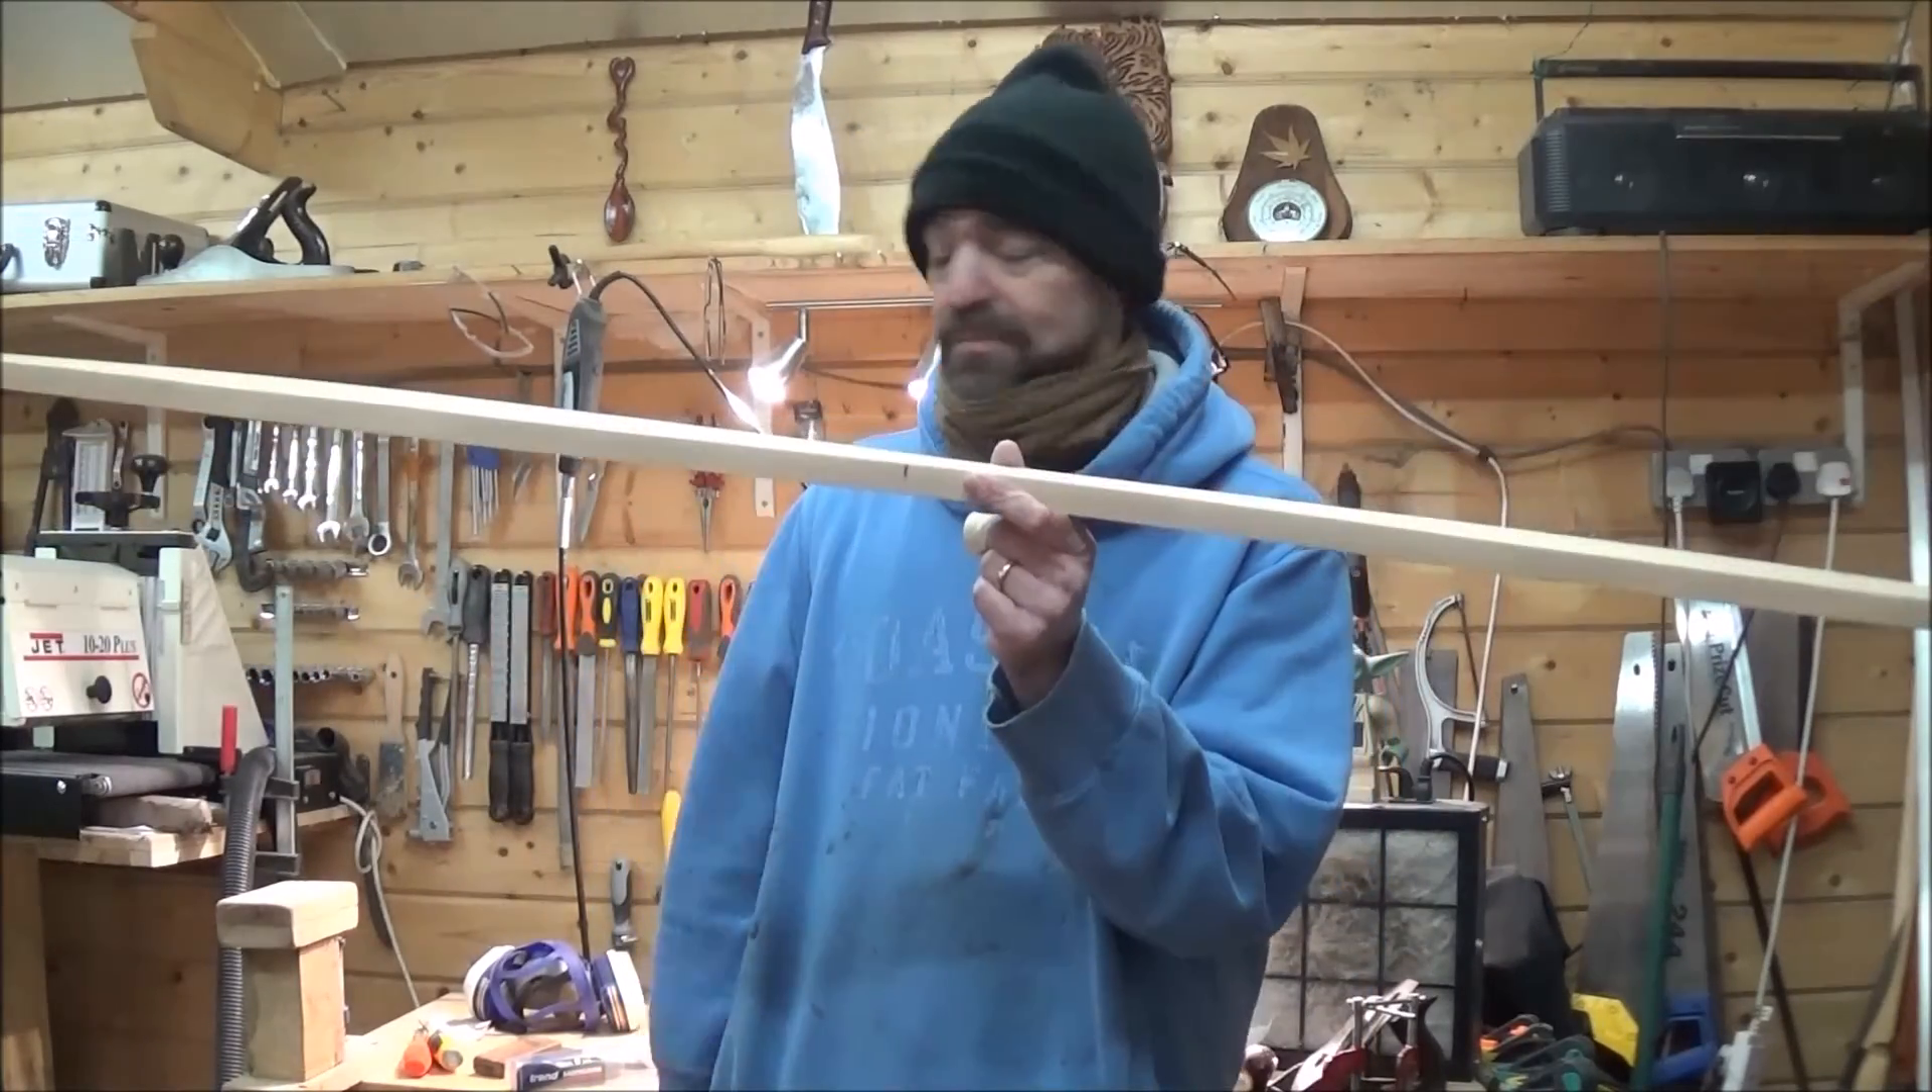I haven't built up a handle yet.